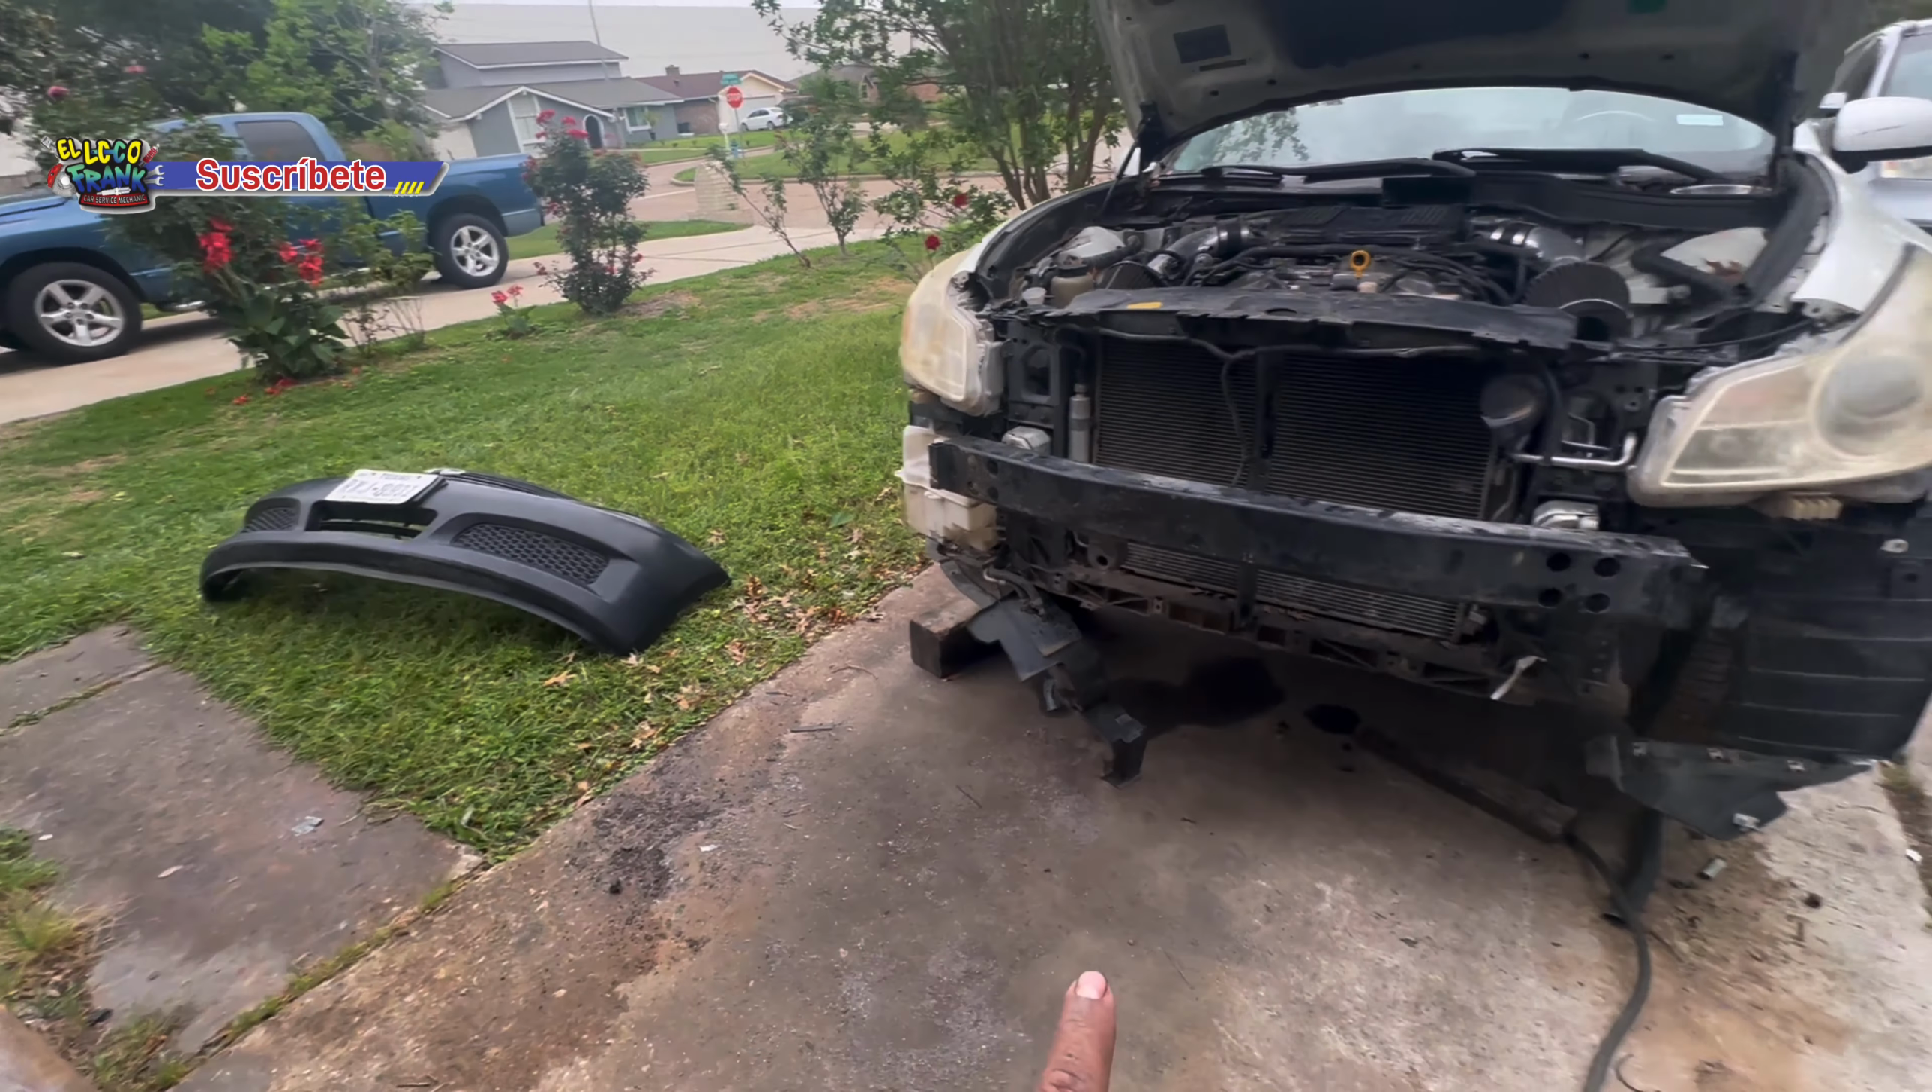Ahí lo estamos terminando falta poner el bomper ahí lo tengo.